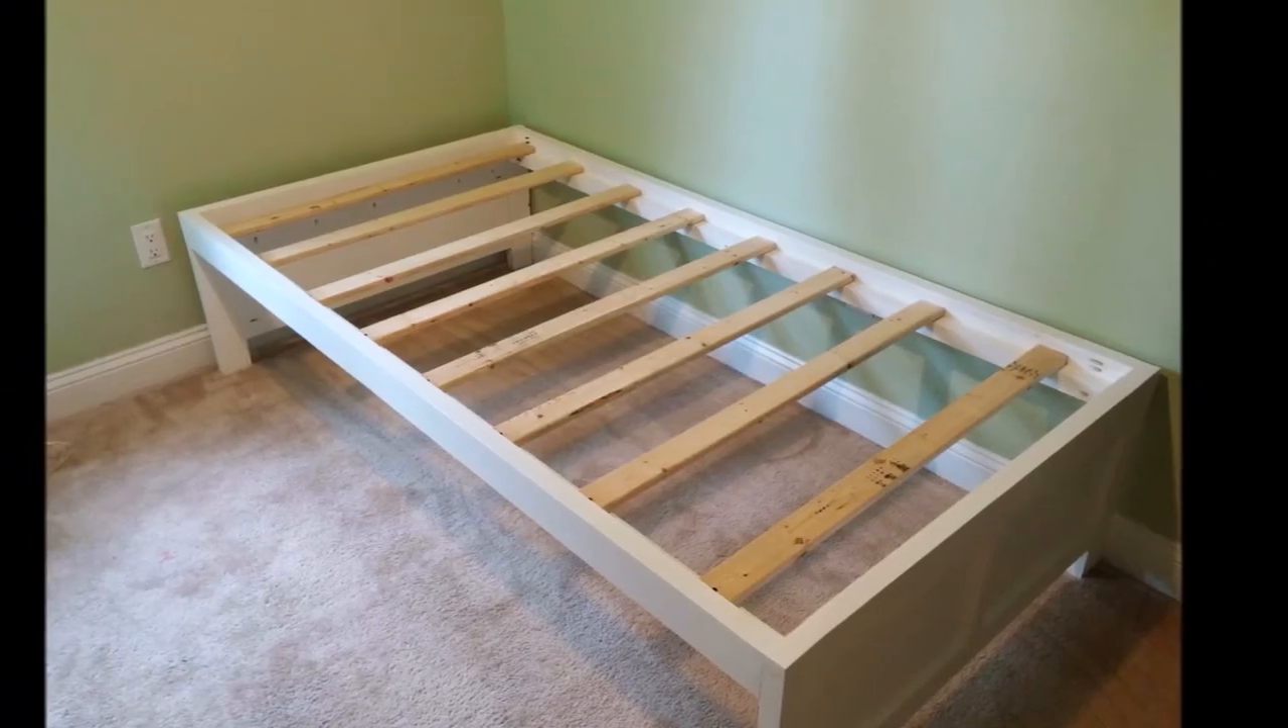The slats are screwed in and the bed is set up.